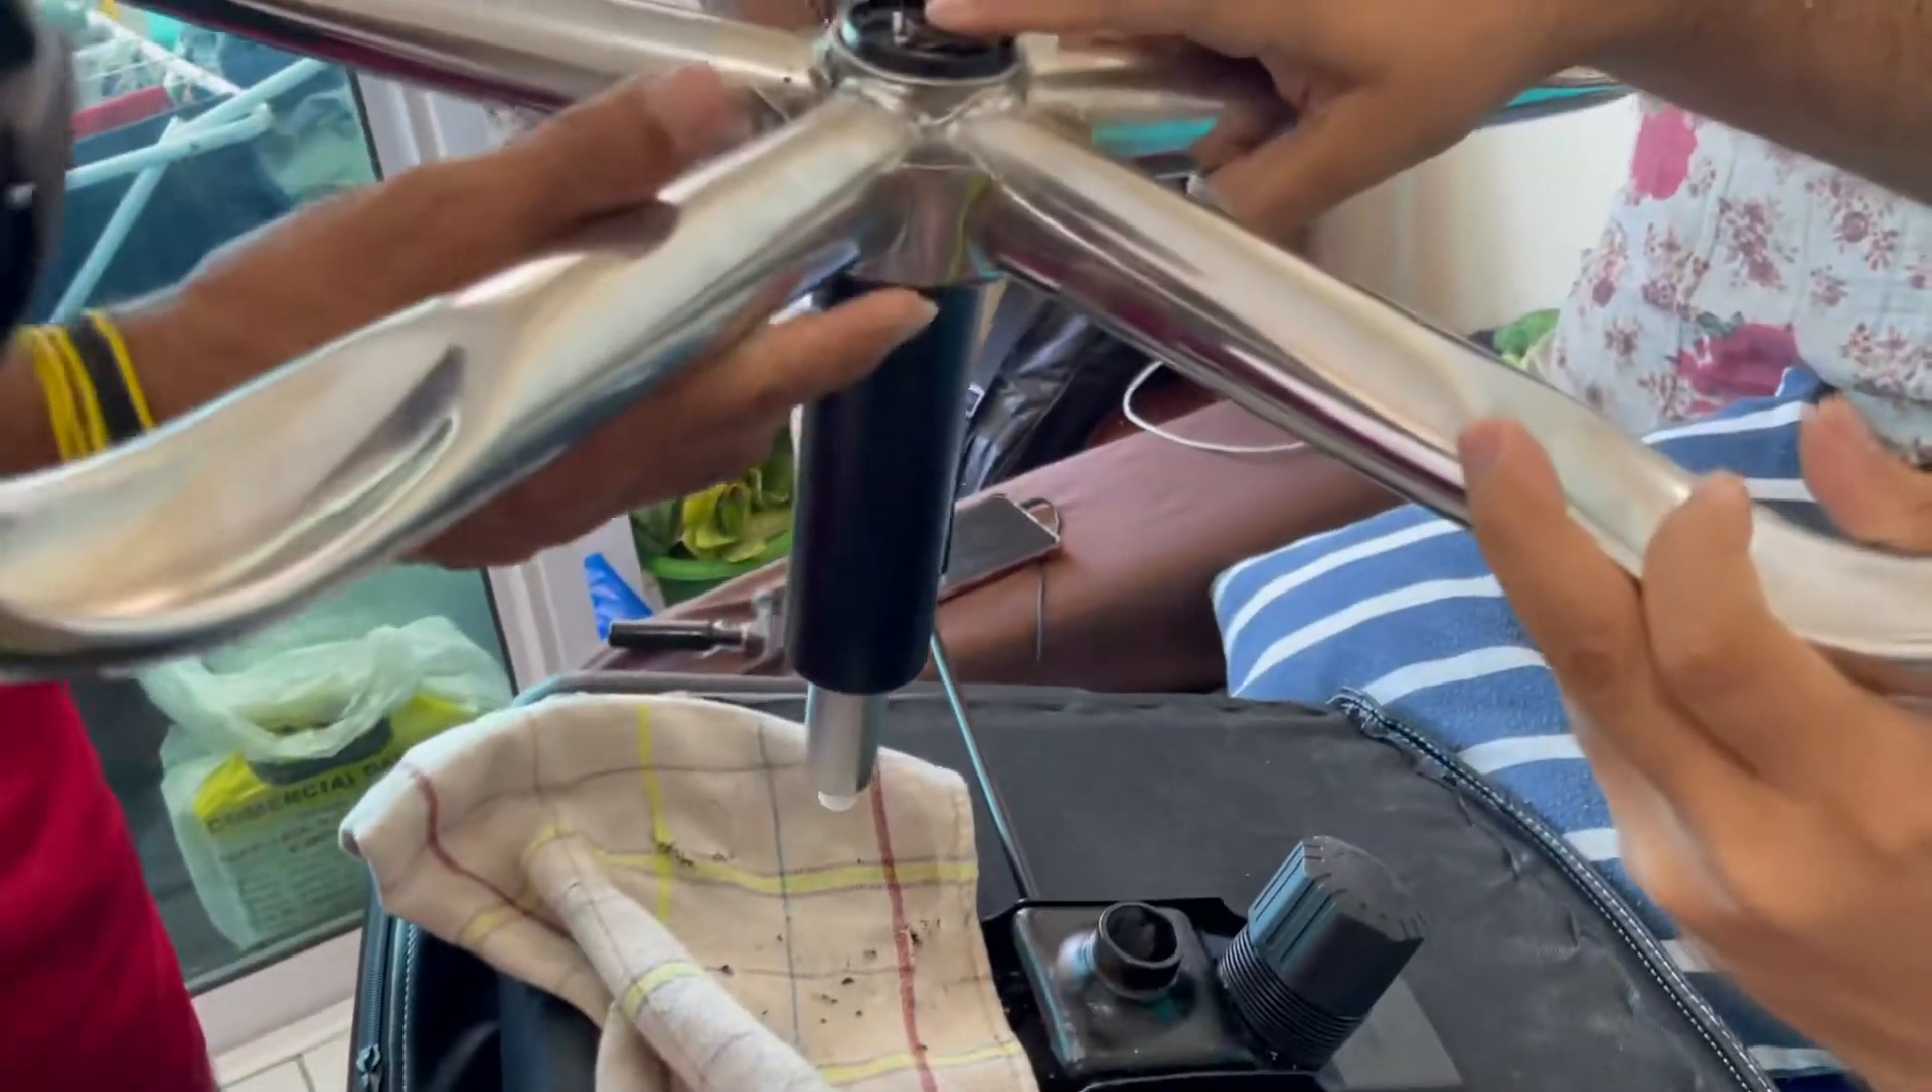Ó, já encaixamos. Encaixamos o pistão aqui, né?